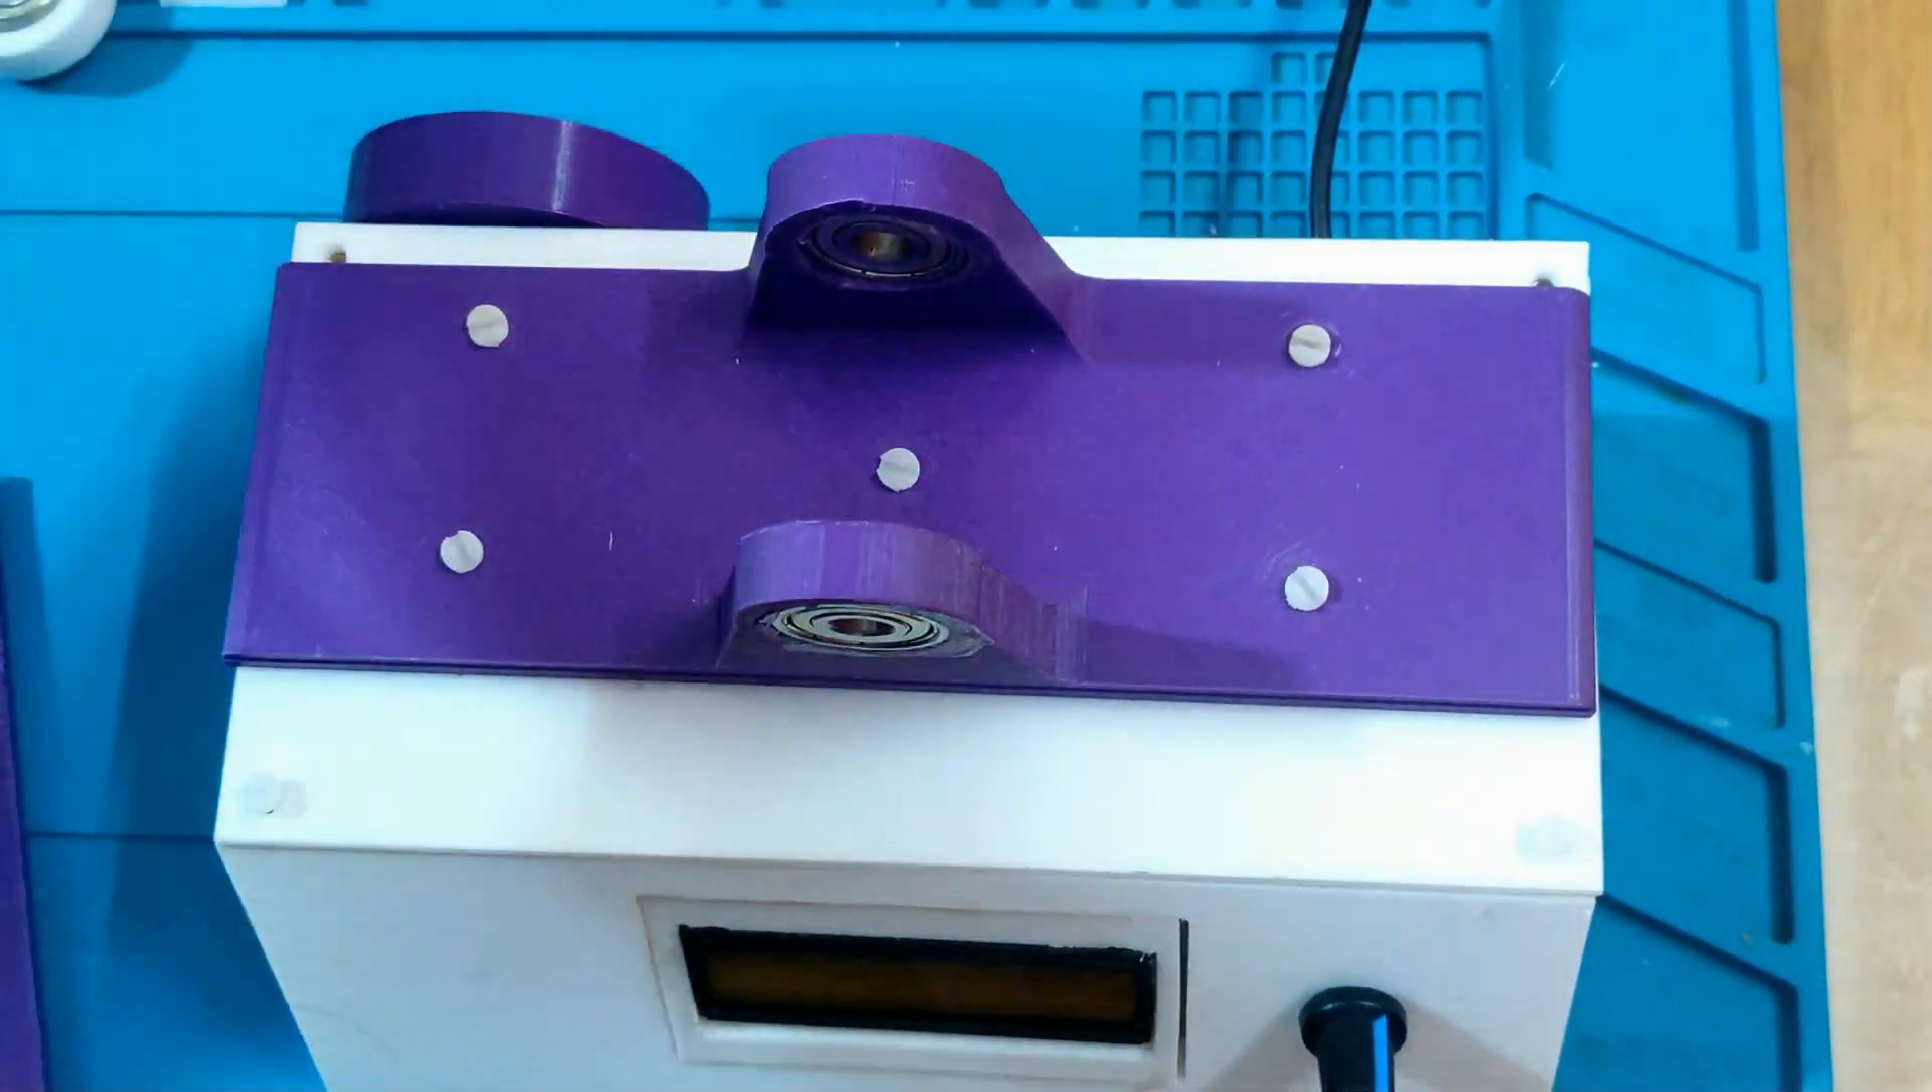The box cover with the rocker arm is now screwed into place.